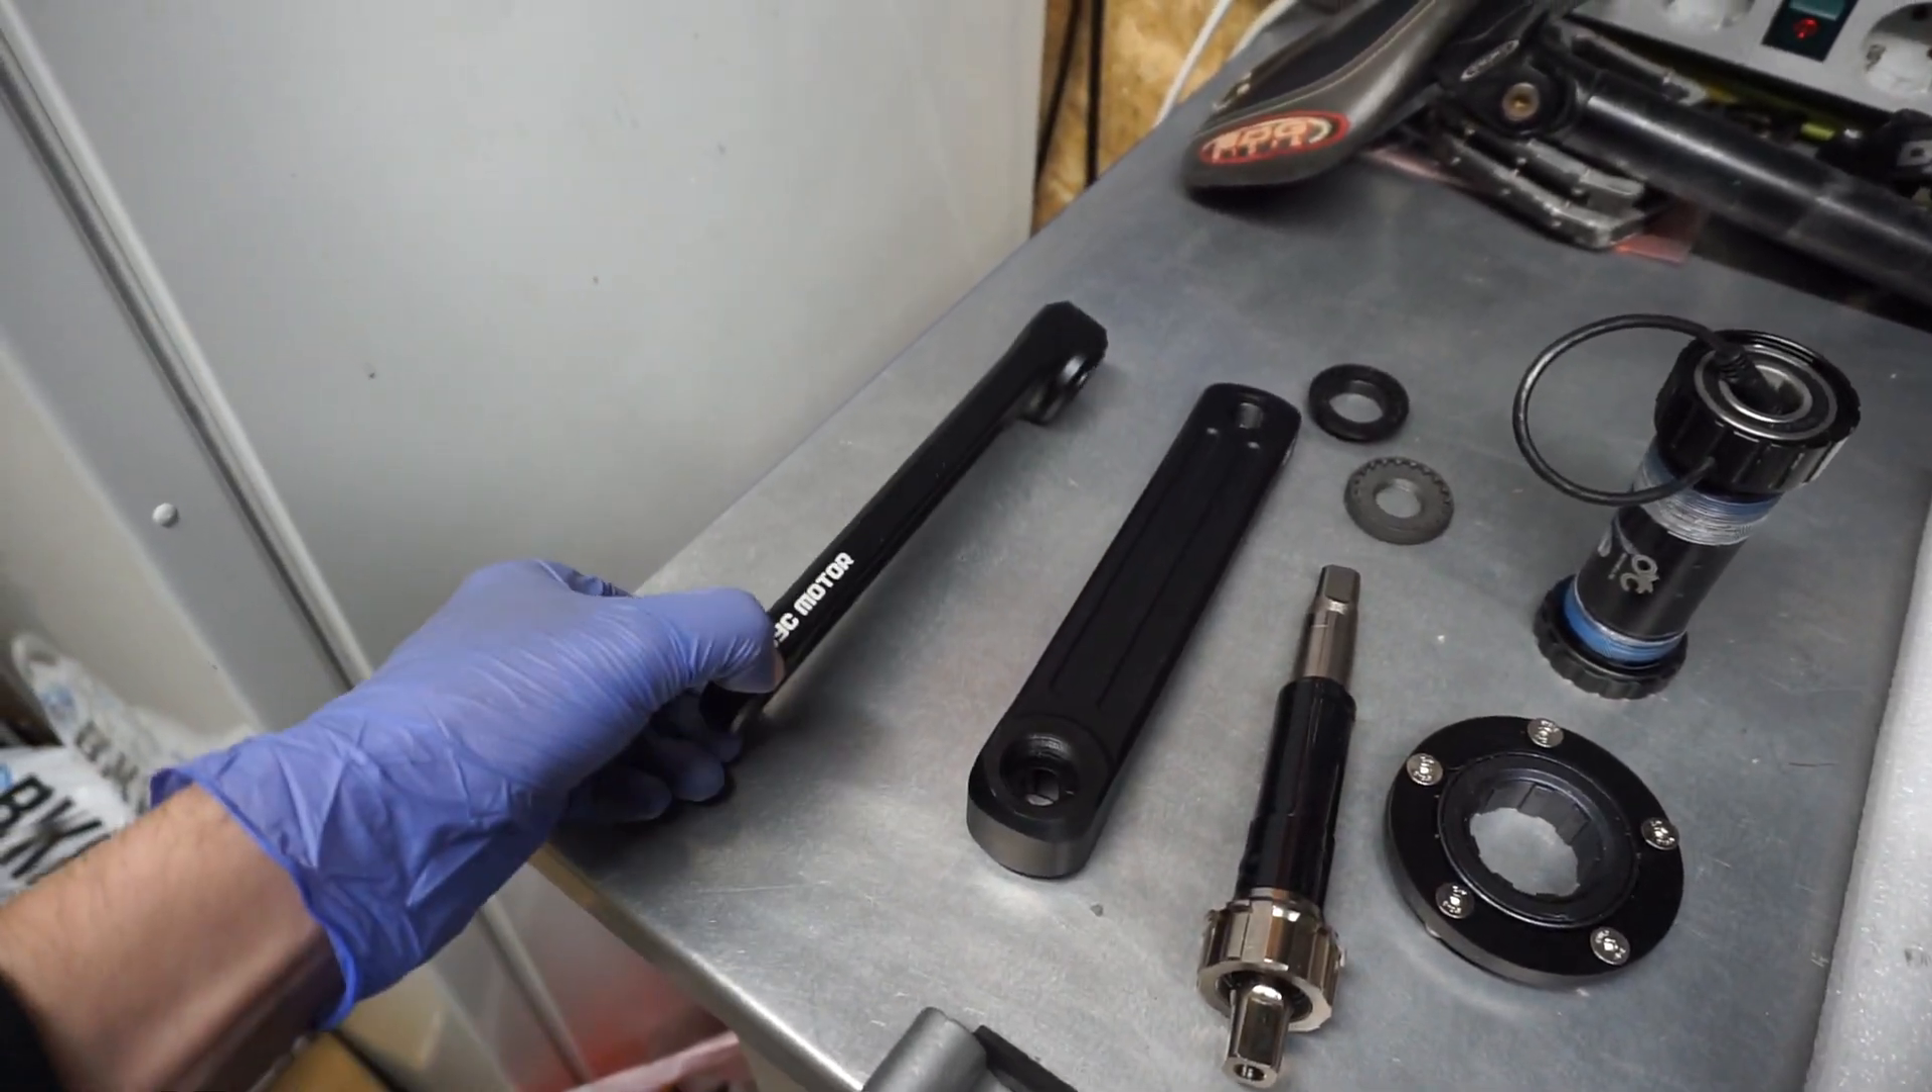I disassembled the crank, the caps, pedal cranks.